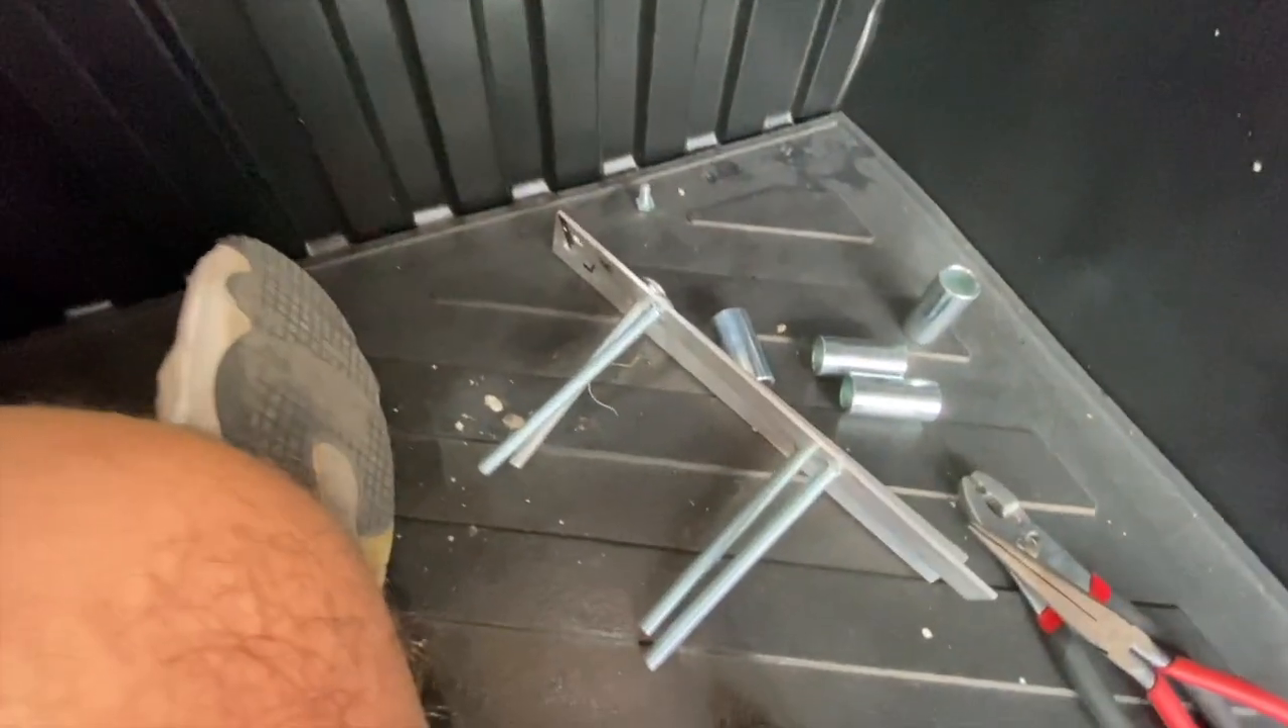I've got my bolts all inserted.